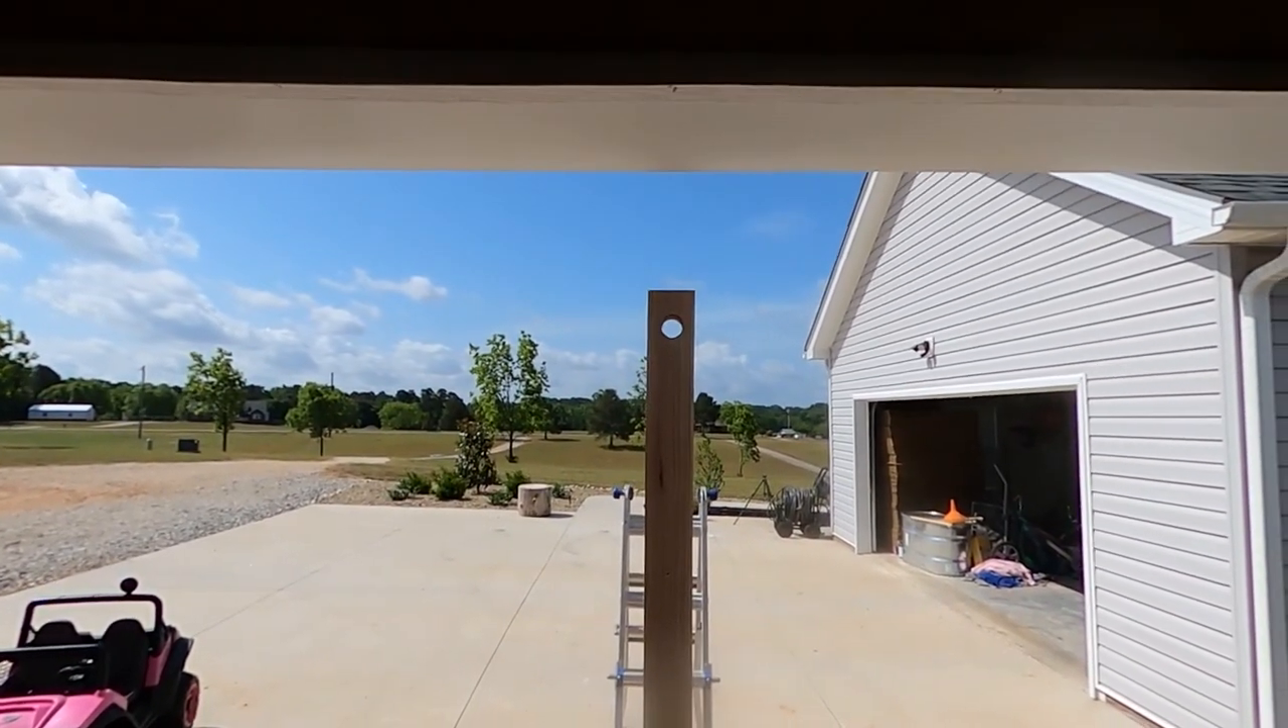This is the pull-up portion minus the bar up here i've got the holes drilled as well.